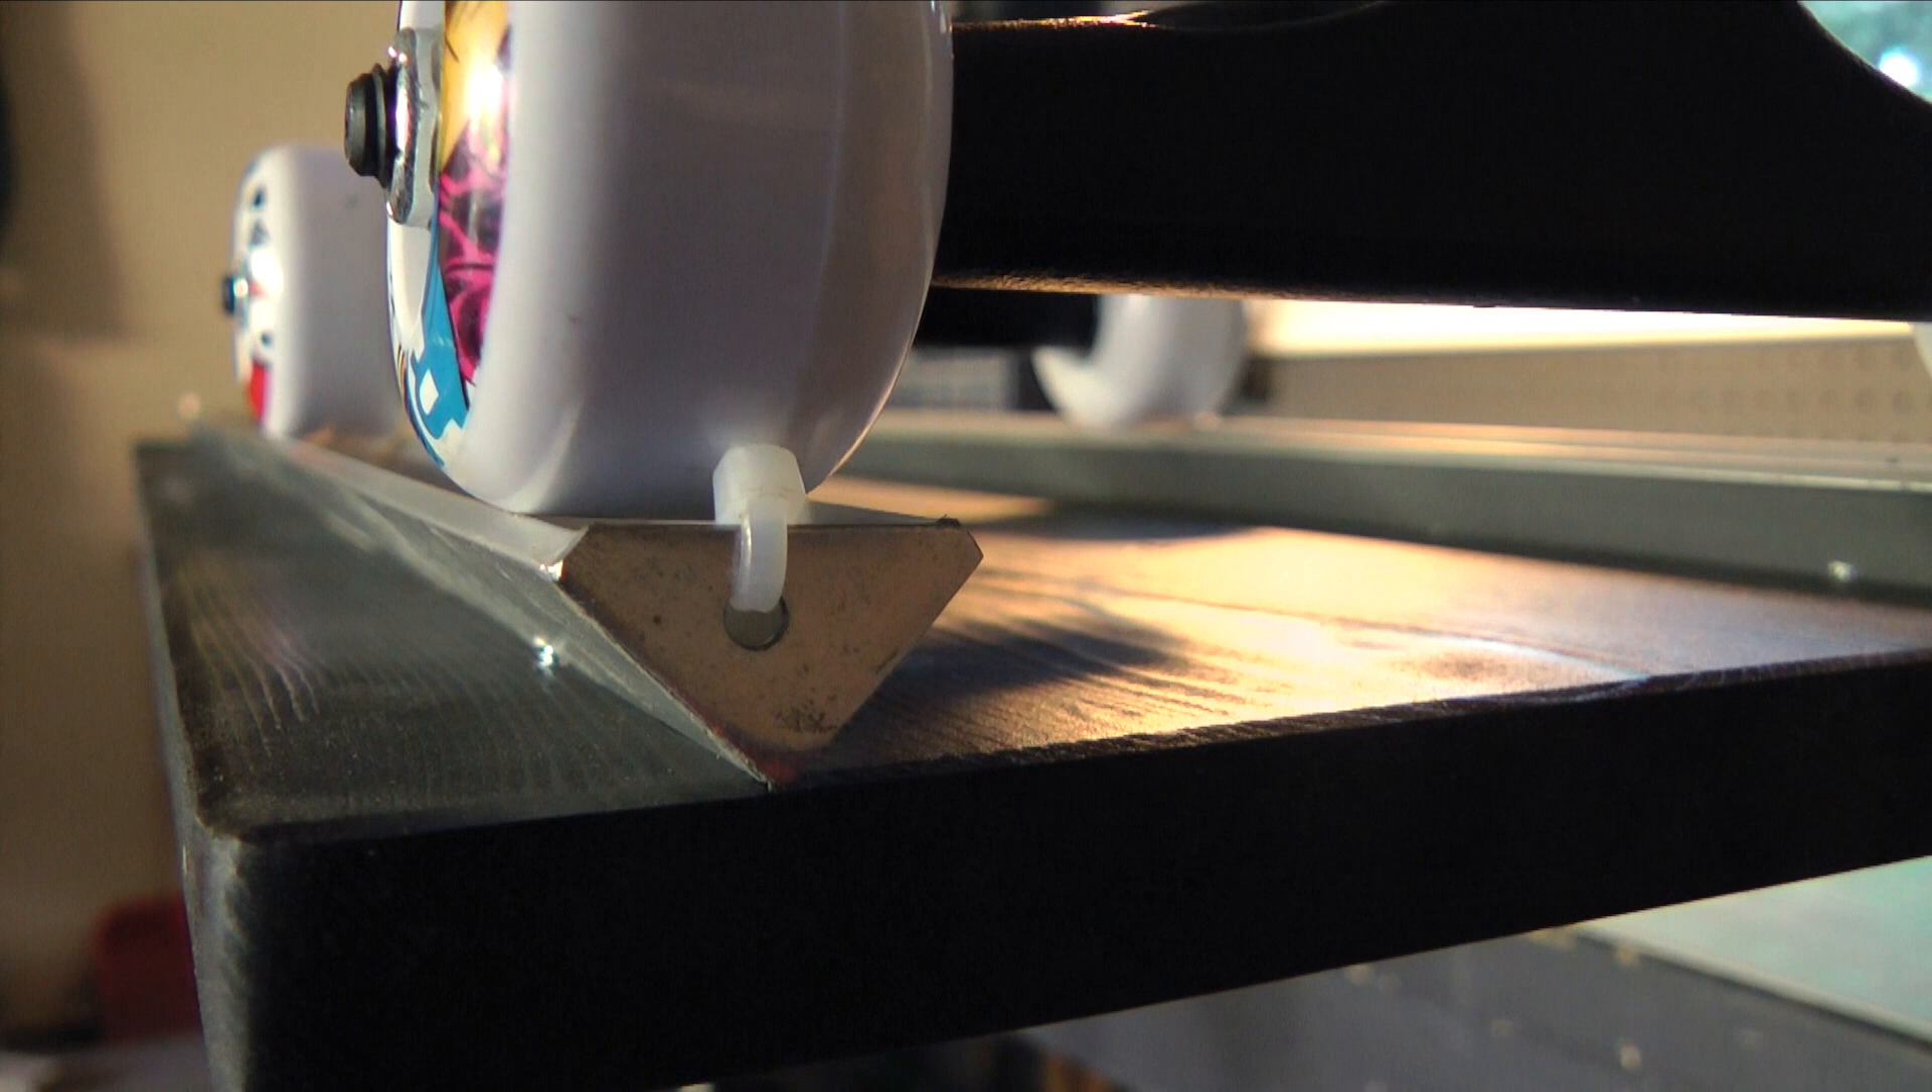The next thing I added were metal strips to the dolly guides.